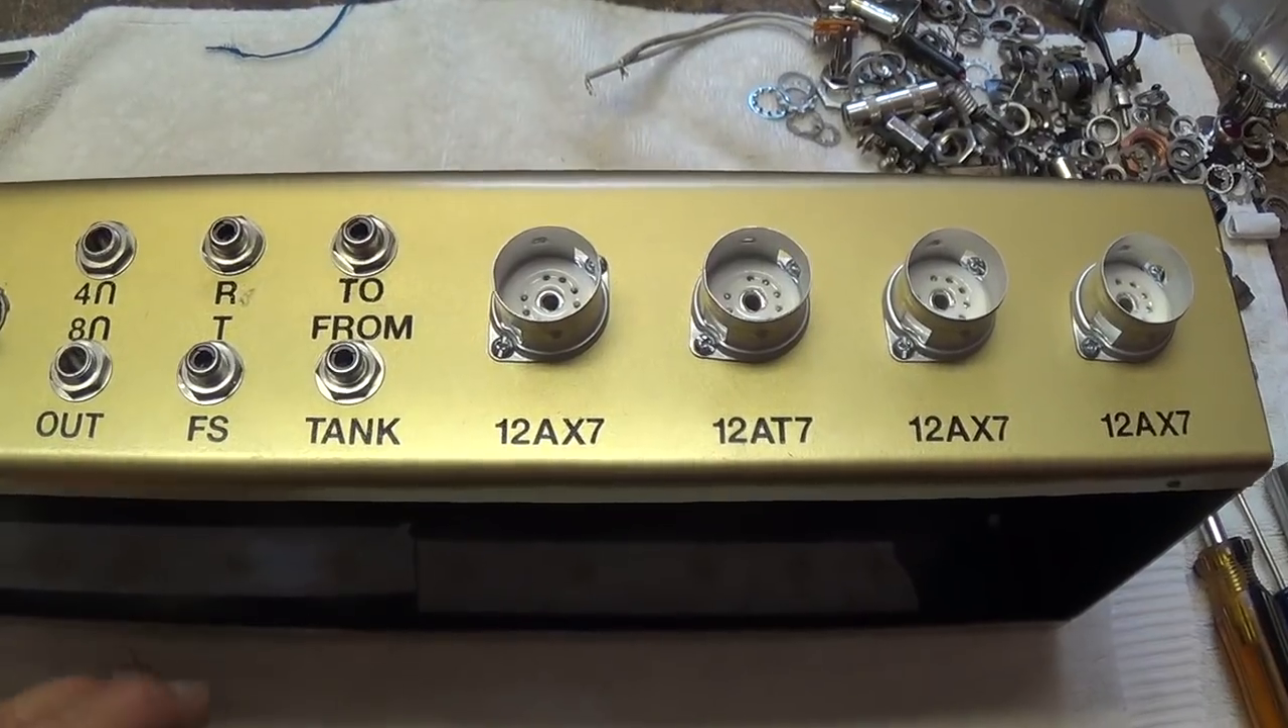Here's the tube side, all assembled.